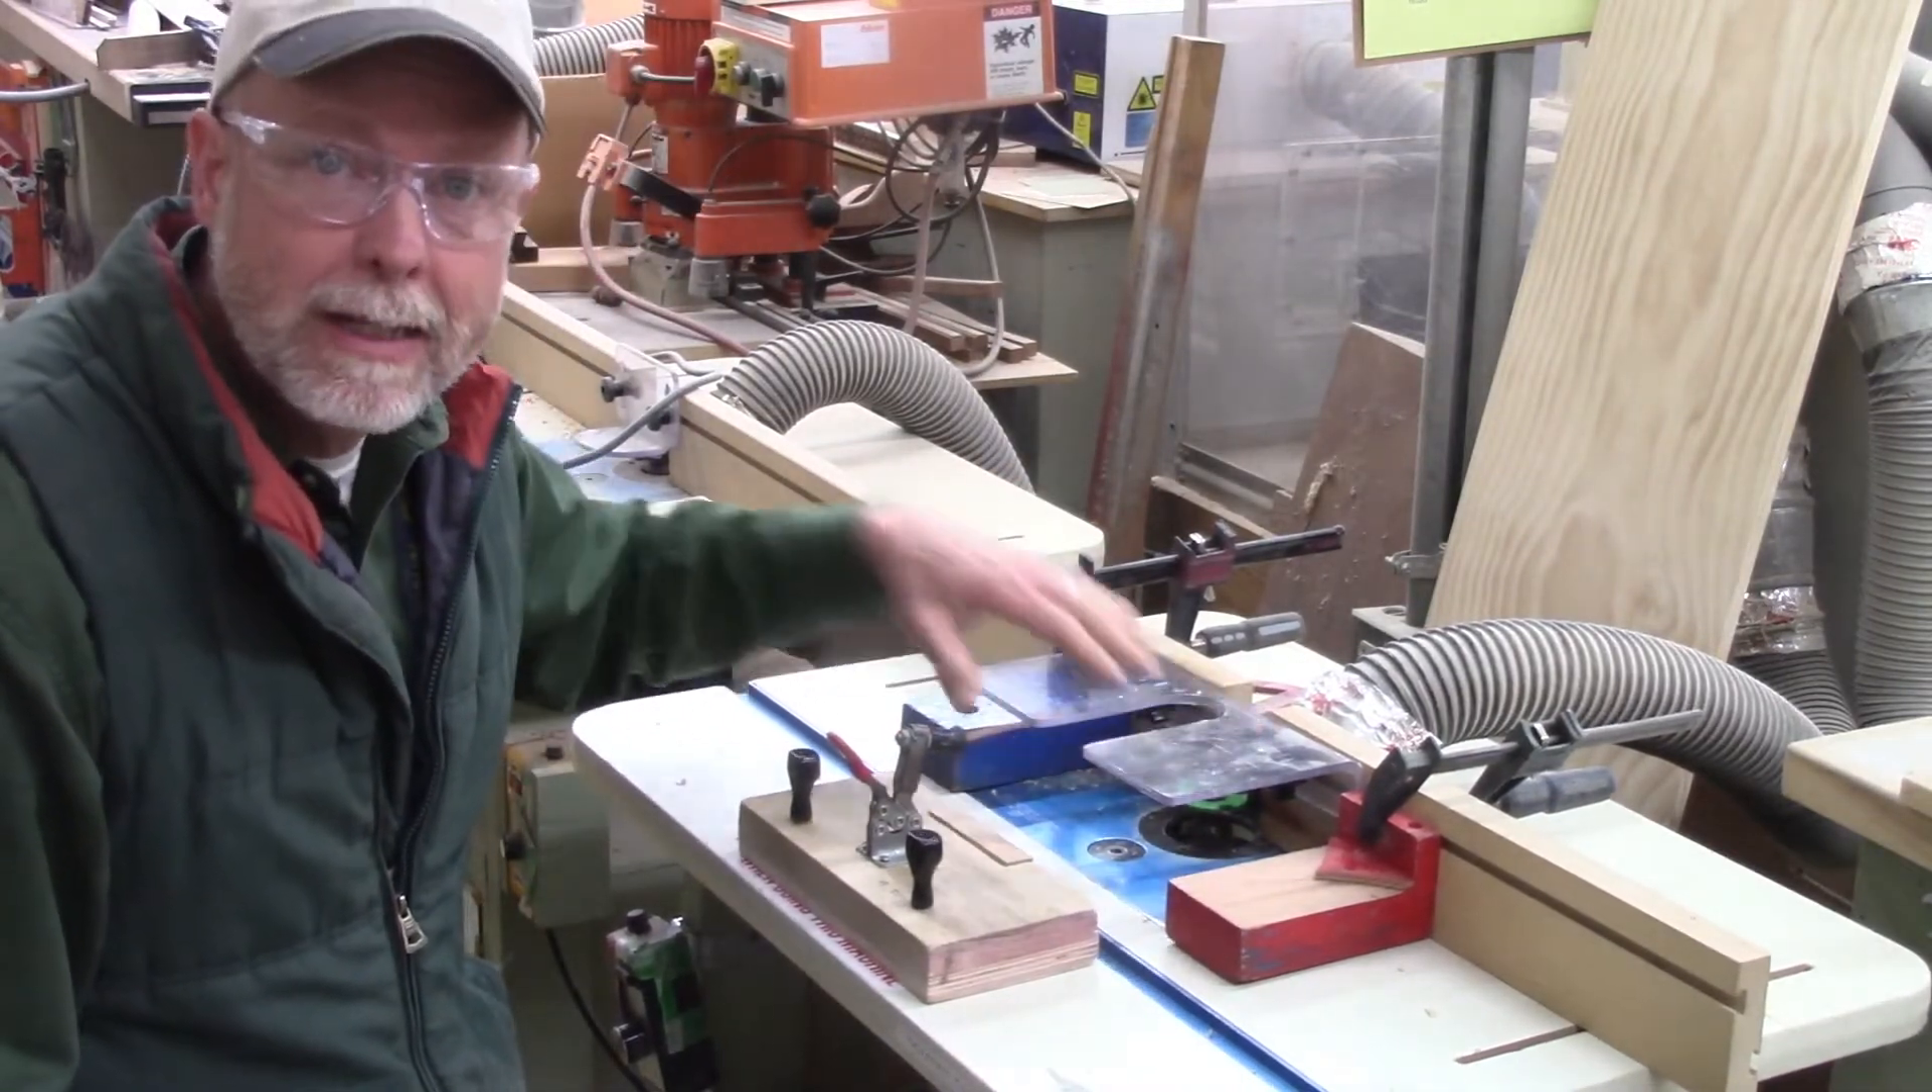I've got my guard put in place.